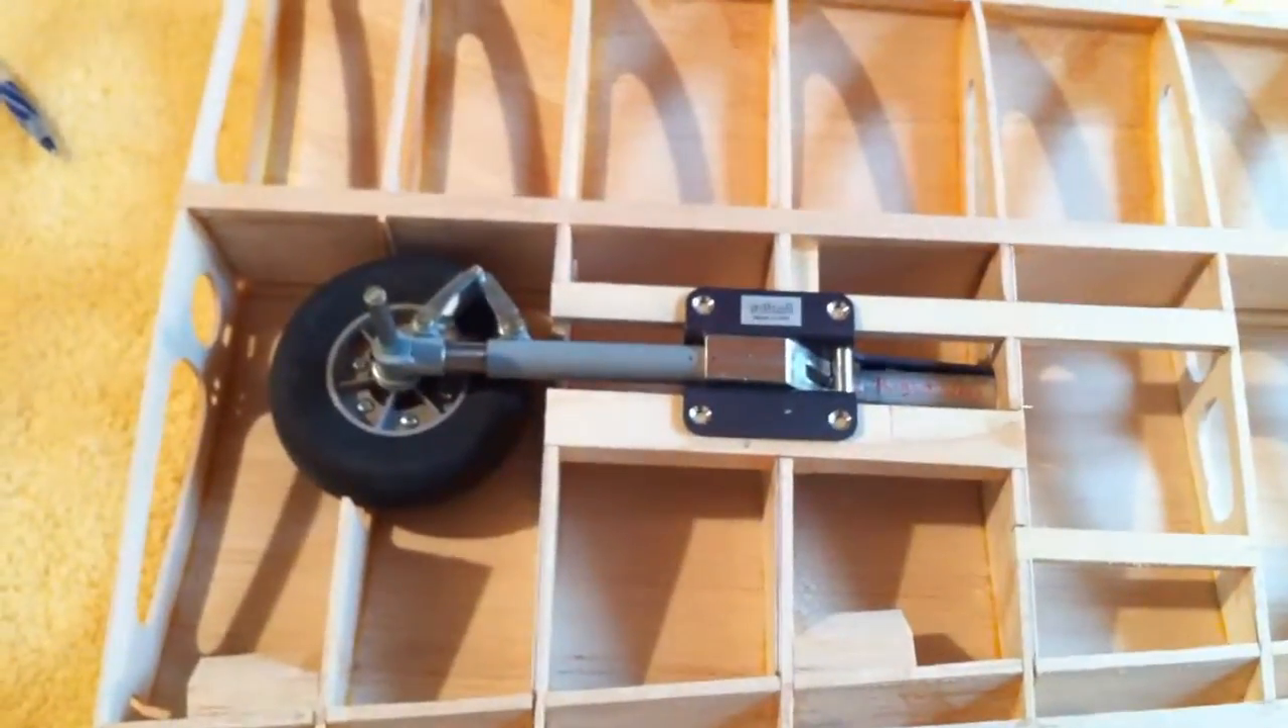Here's the right wing with the landing gear retract in place and the next step to mount it is to go ahead and determine where the best place is to start drilling.